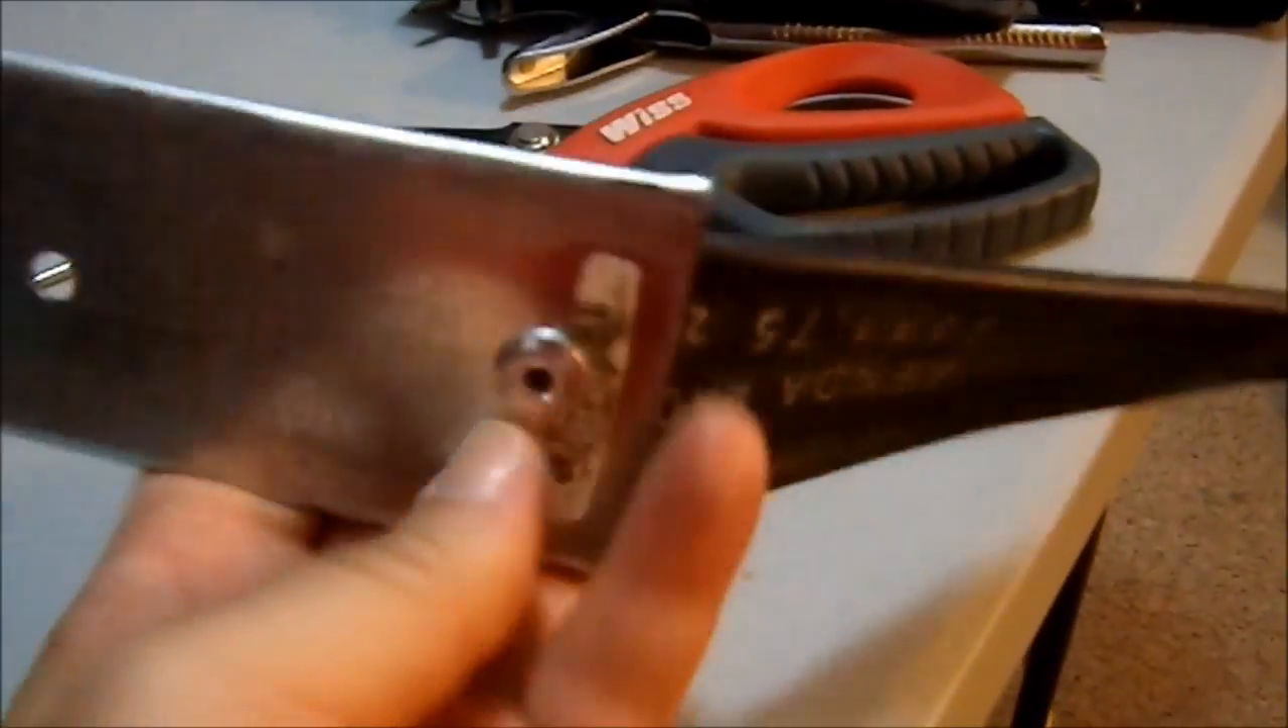That is what the blind rivet looks like when it's installed.